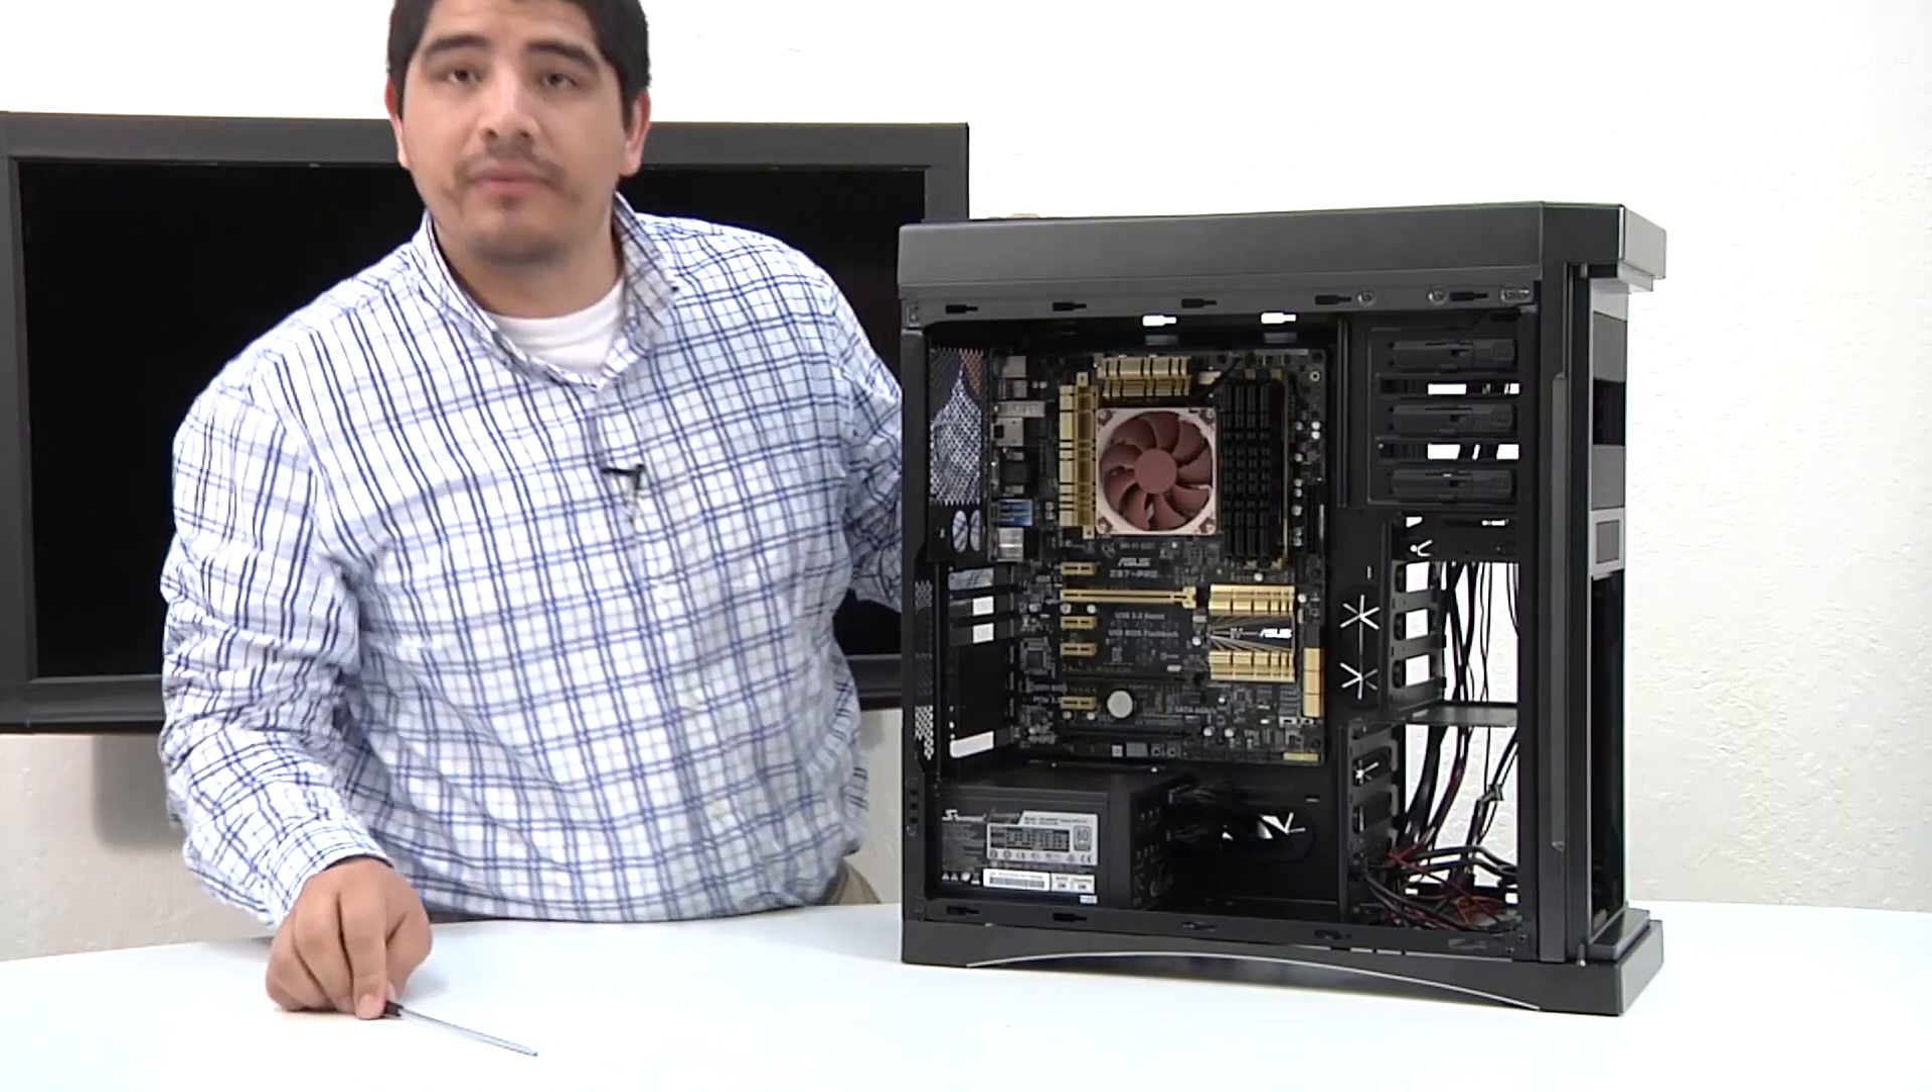We've gone ahead and successfully installed our motherboard inside the chassis.